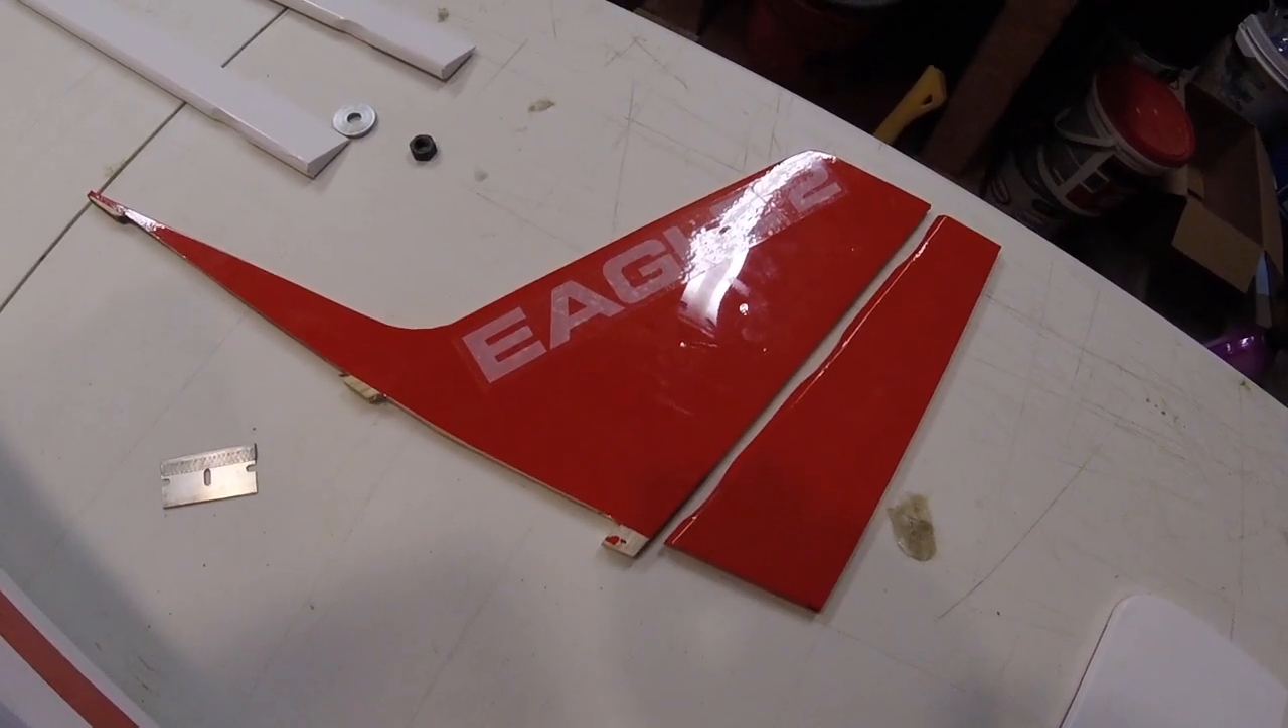I've already got the eagle two decals in place.